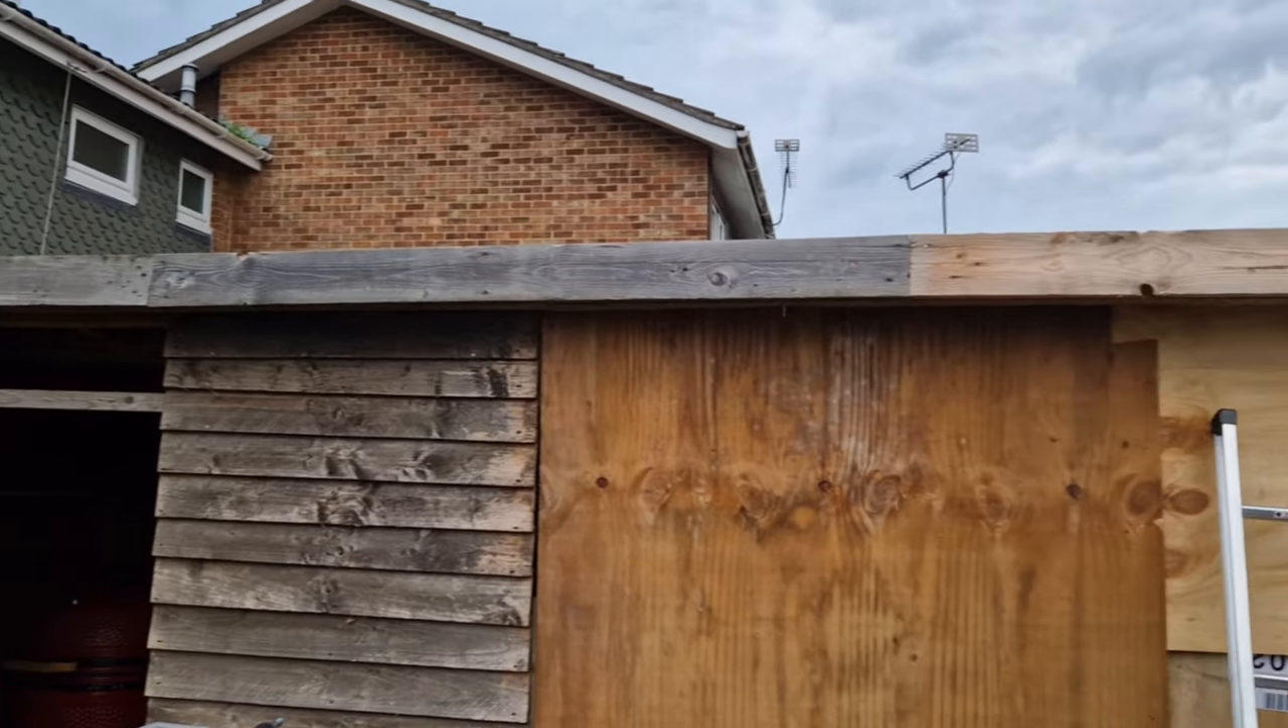So I've boarded the front up just with some surplus ply stuff from the old roof and stuff just because the rain's coming.